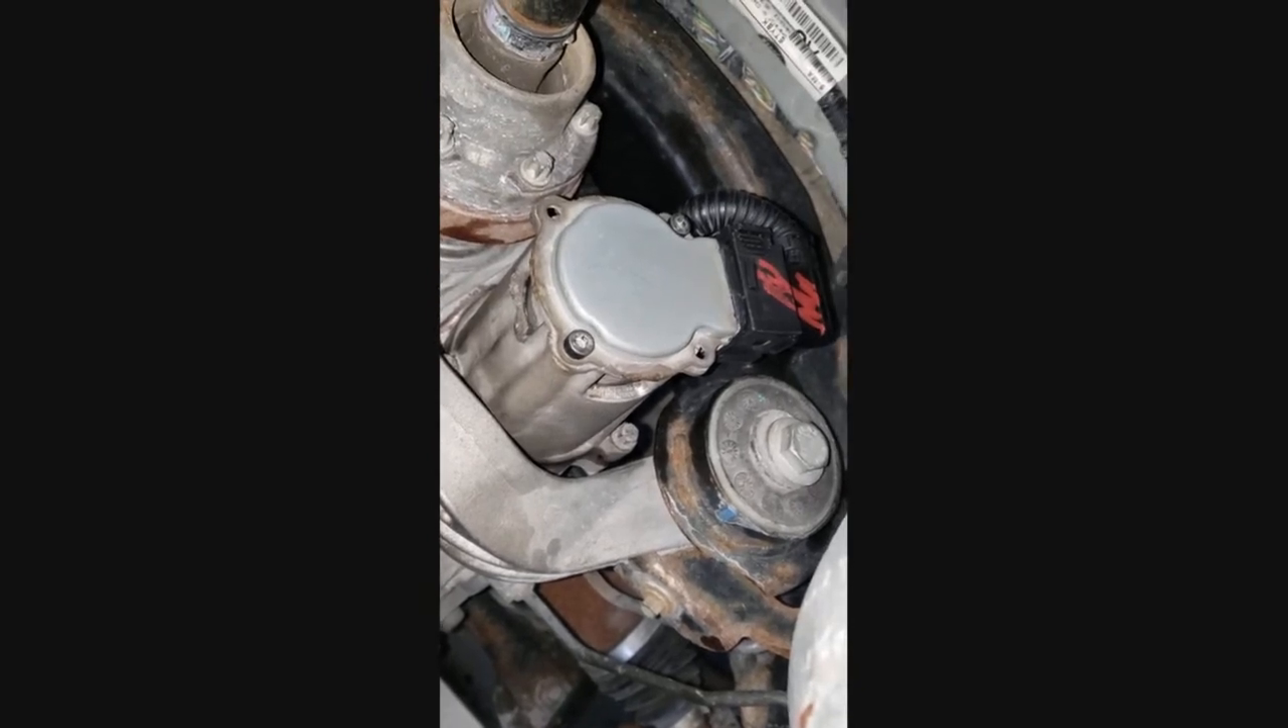I used a little Loctite on the threads of the screws as well. The motor head is back in.